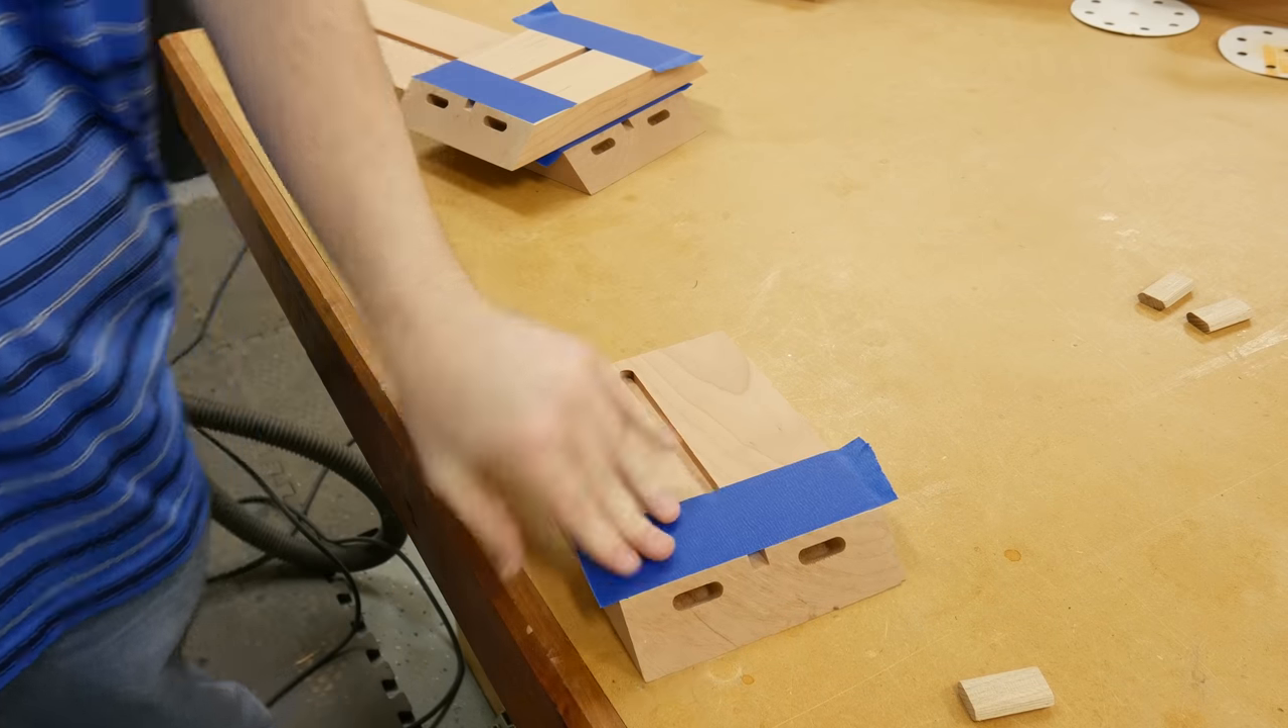I put some masking tape on the boards right up against the miters.